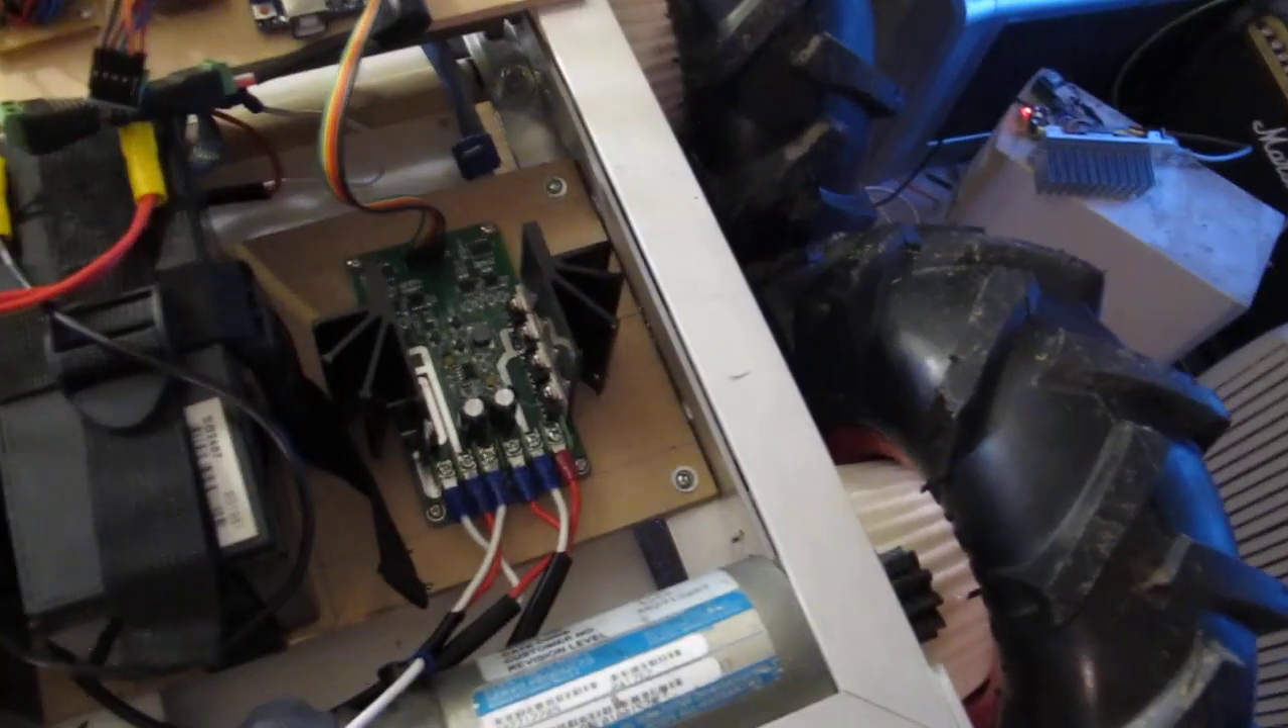I've also put some heat sinks onto the motor controllers.